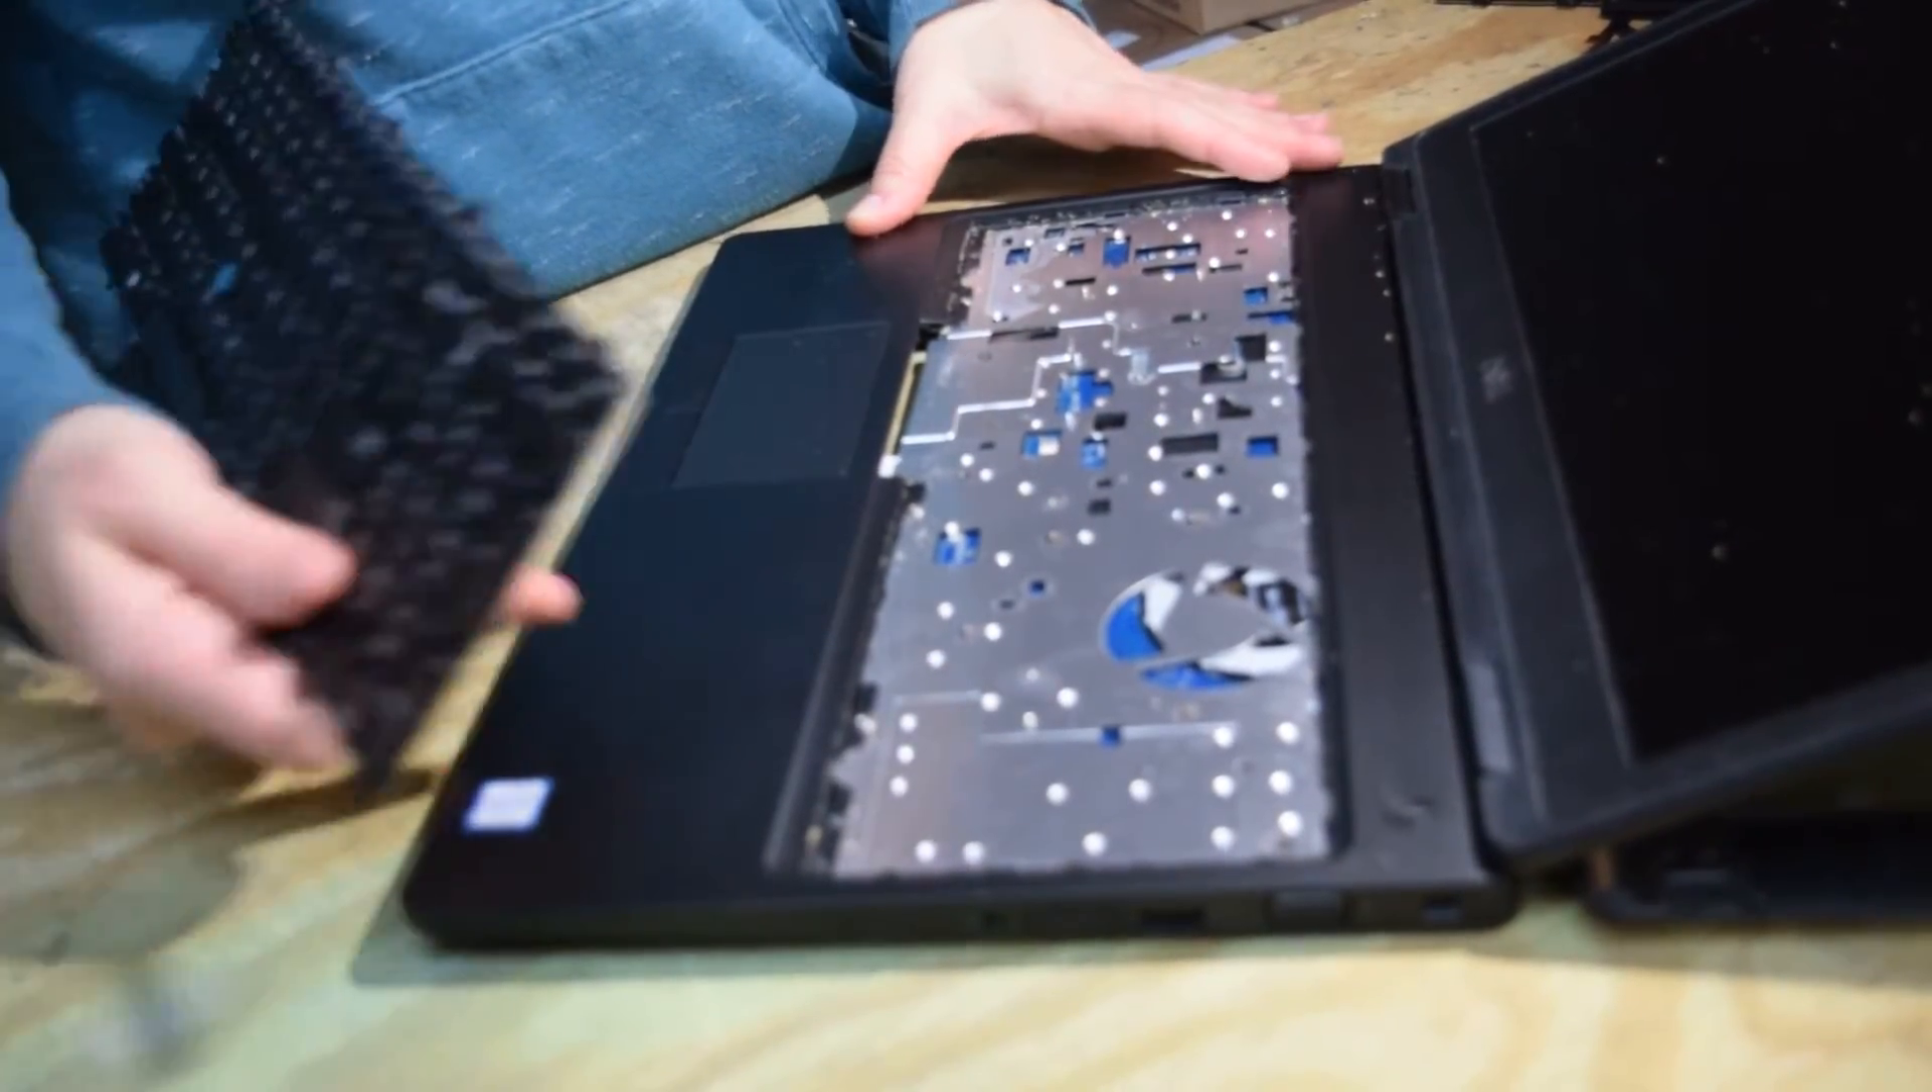Now you've successfully taken the keyboard out and now we will reverse the process and put a new one in.